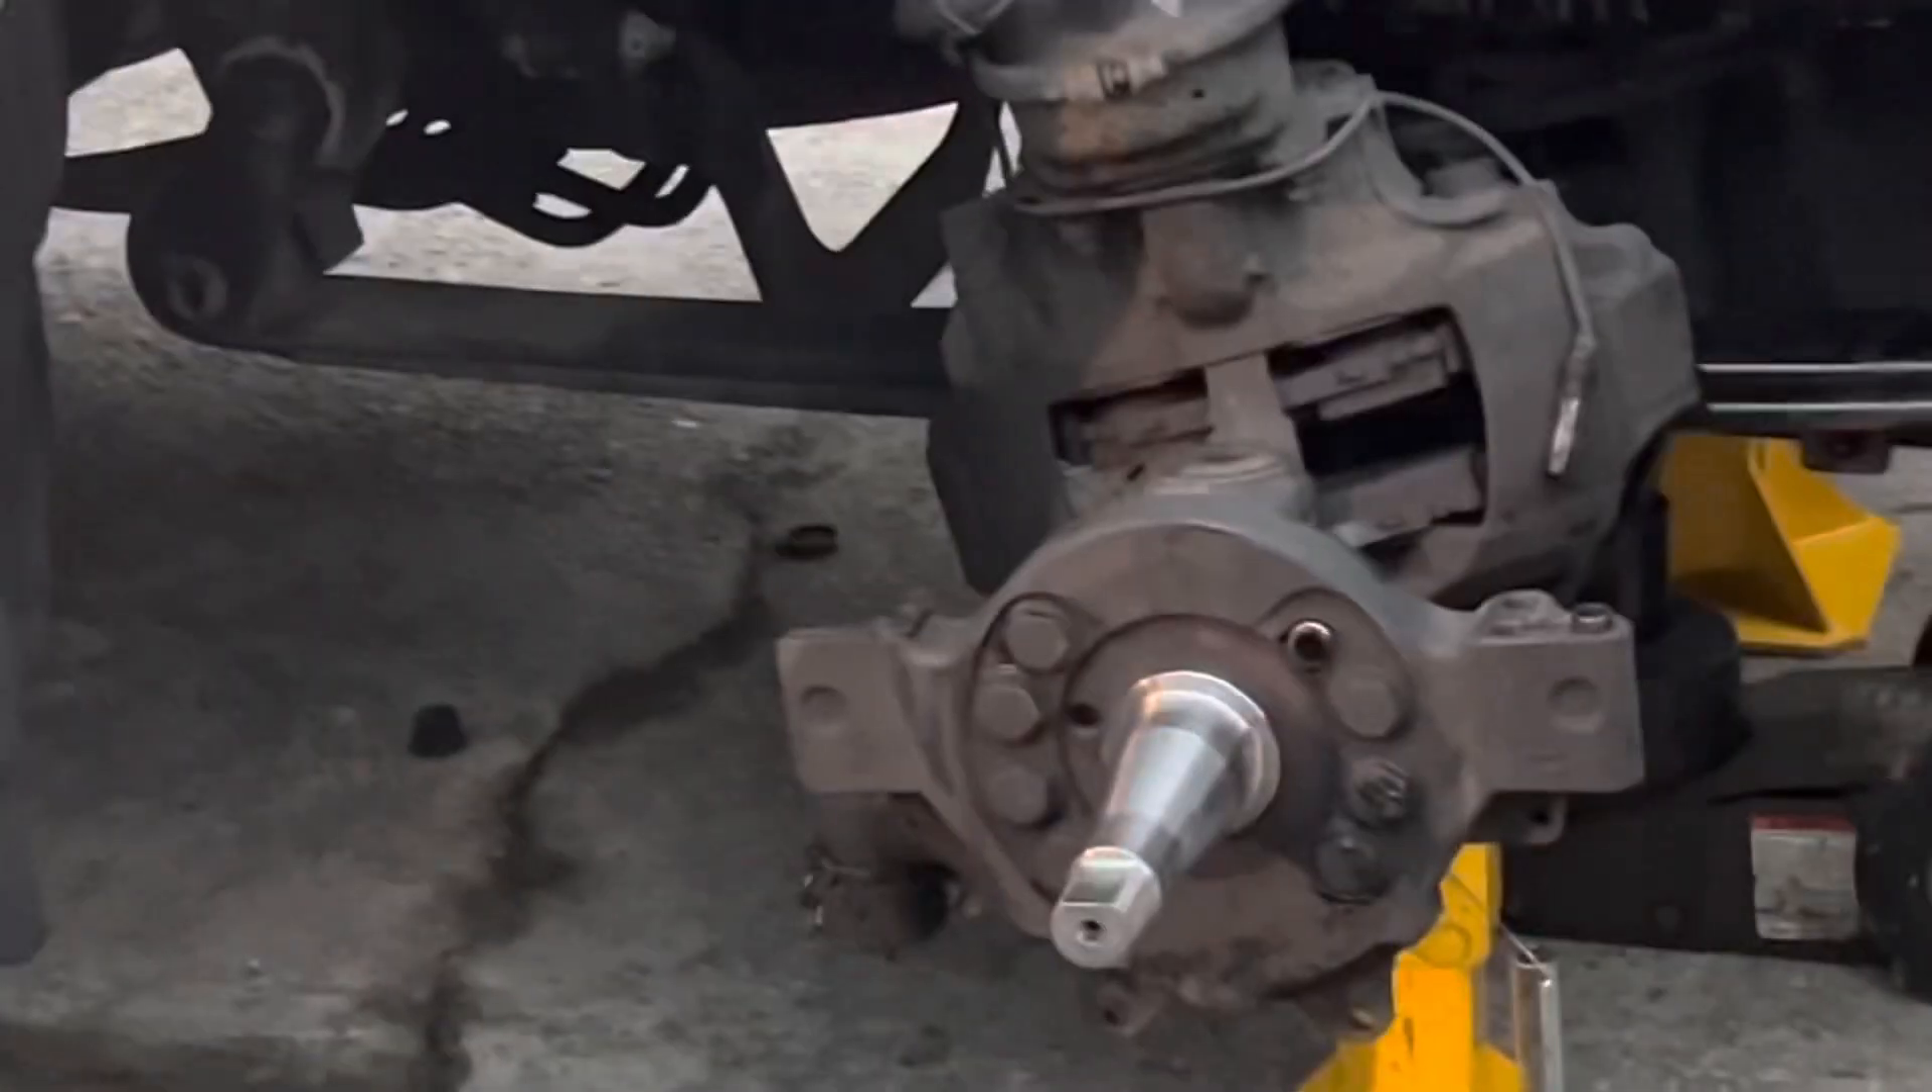So, I'm at the part now where I've already removed the hub.